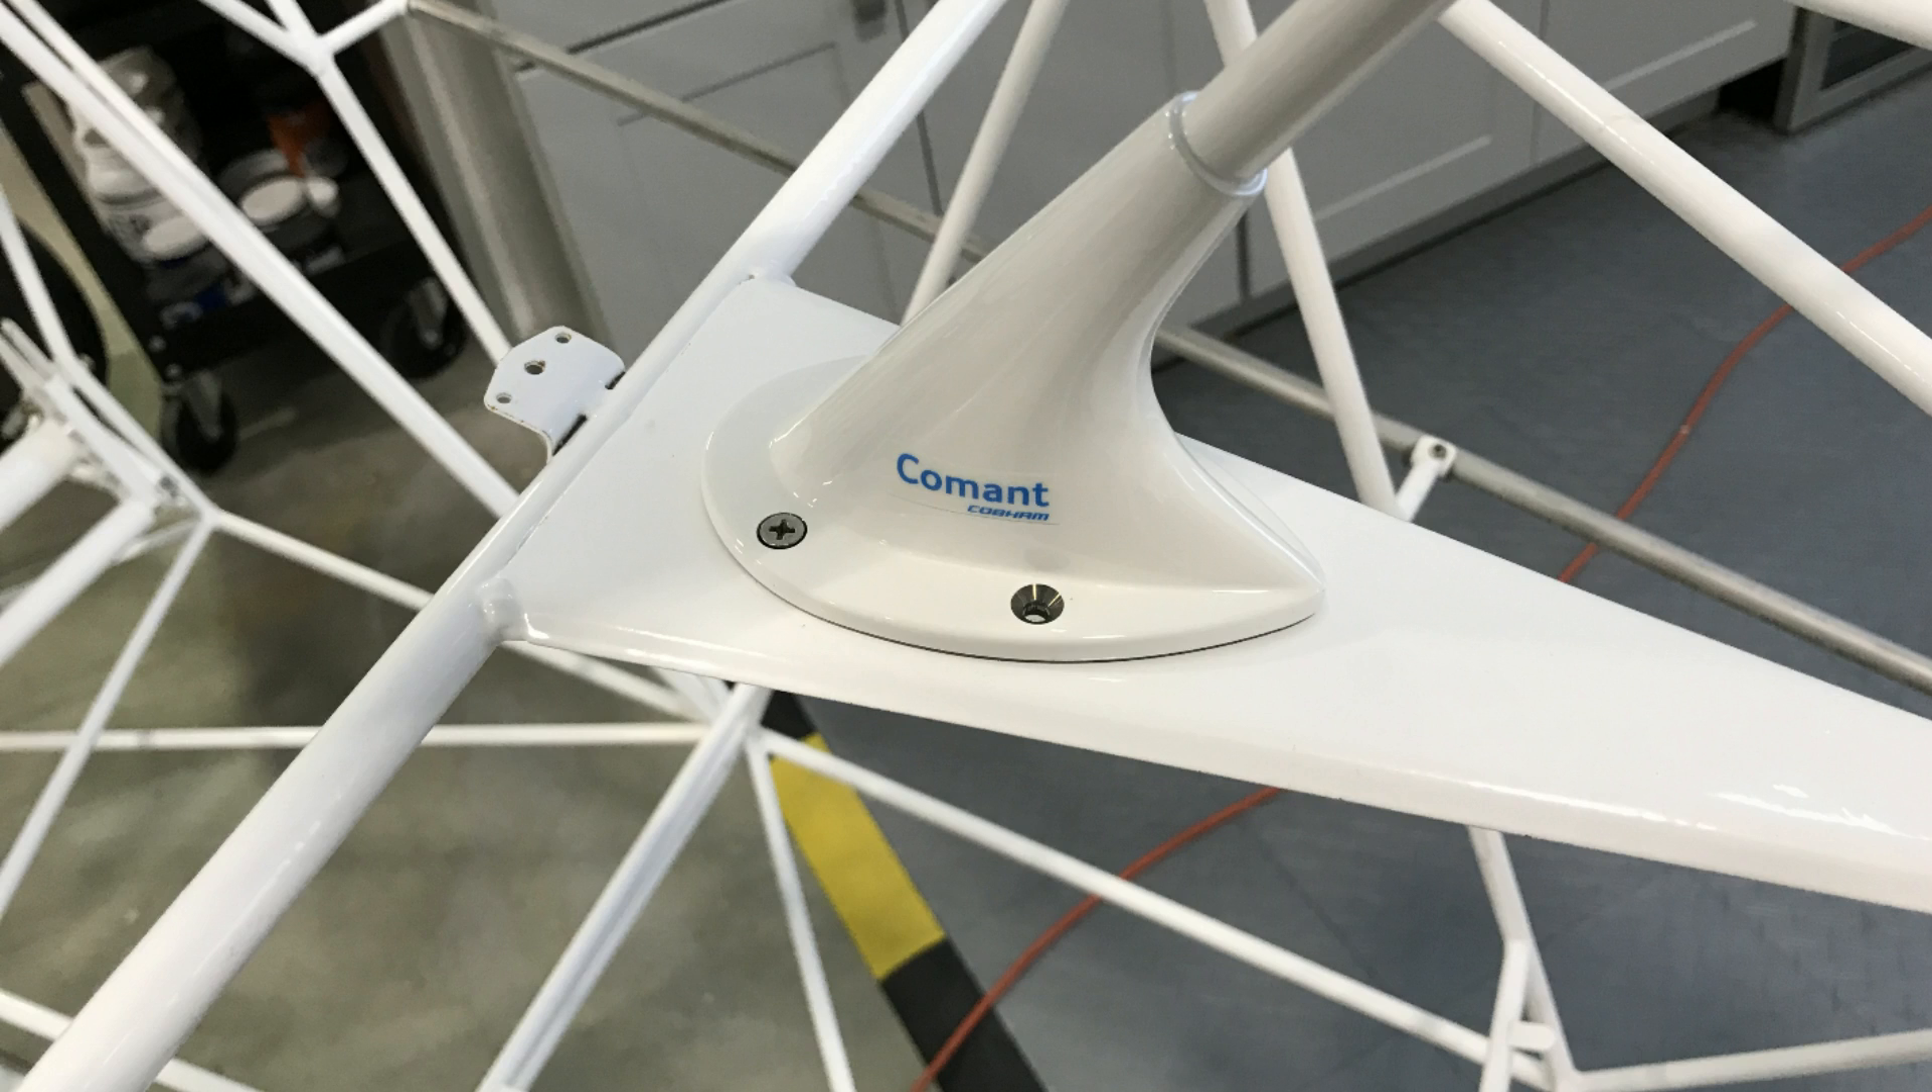Drilled the four holes and test fit with the antenna. Fits great, looks great.